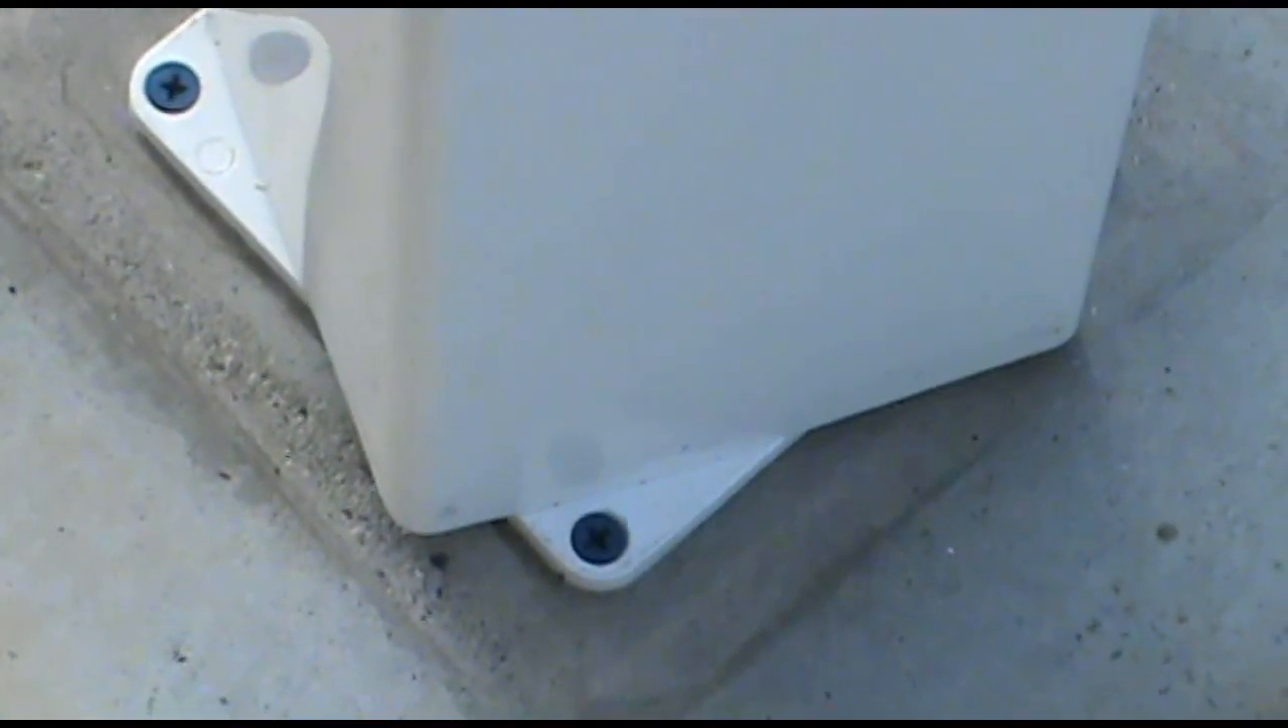Okay, I have drilled out the holes in the concrete and installed some TAPCON screws, or just concrete screws.